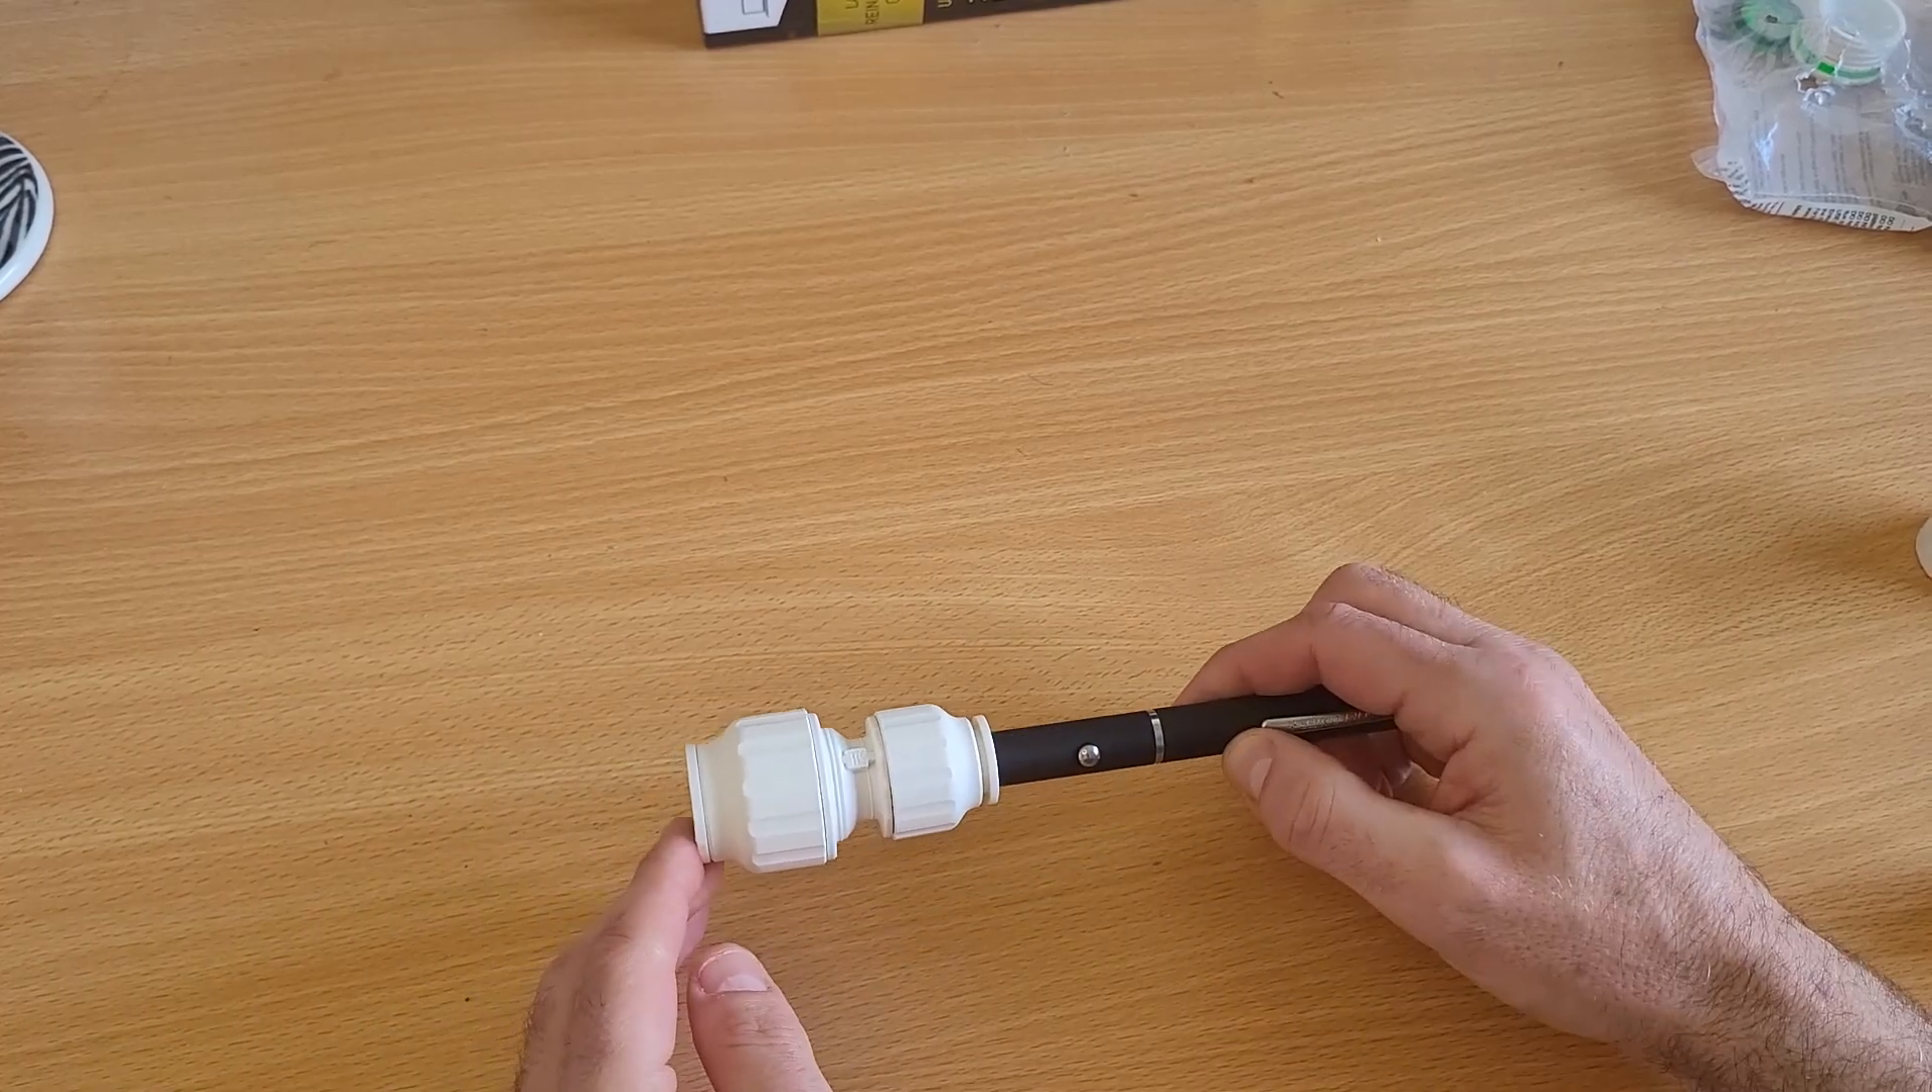So luckily what we find is that if I put the pen correctly obviously slotted in there that fits in very nicely.